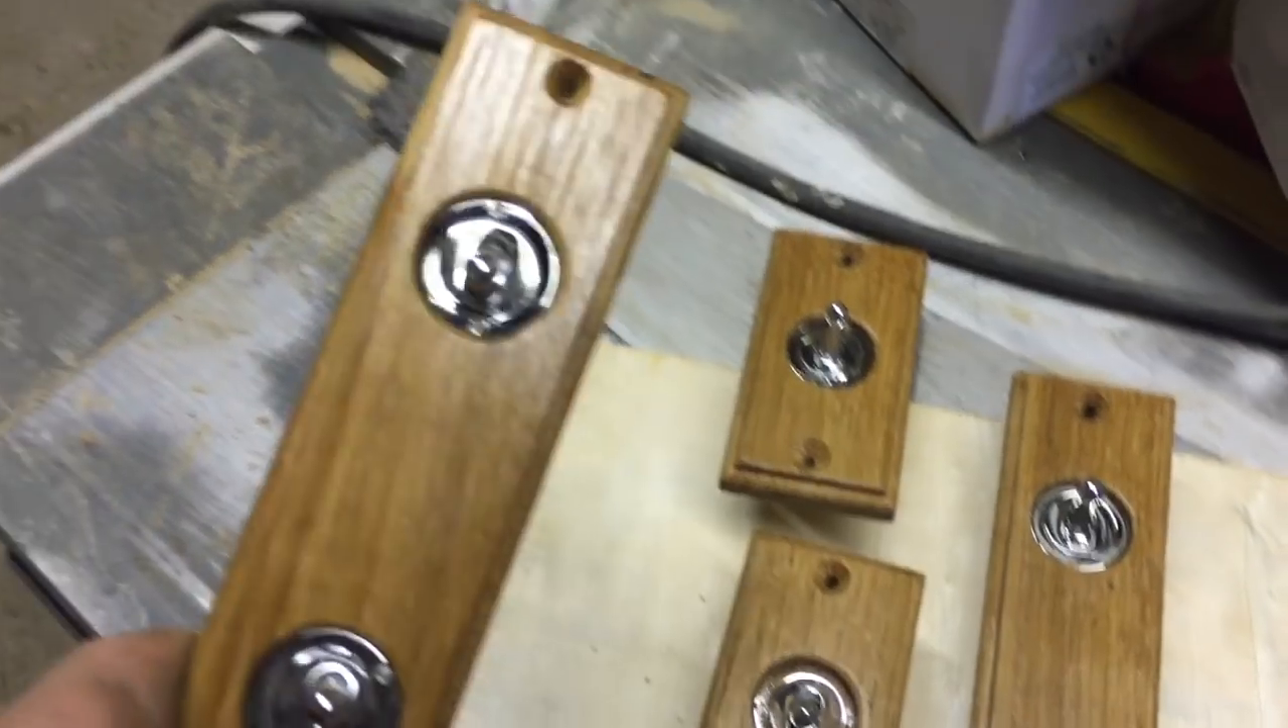I'm just uh I've got the little lights all finished off here now they're all done with the switches in.